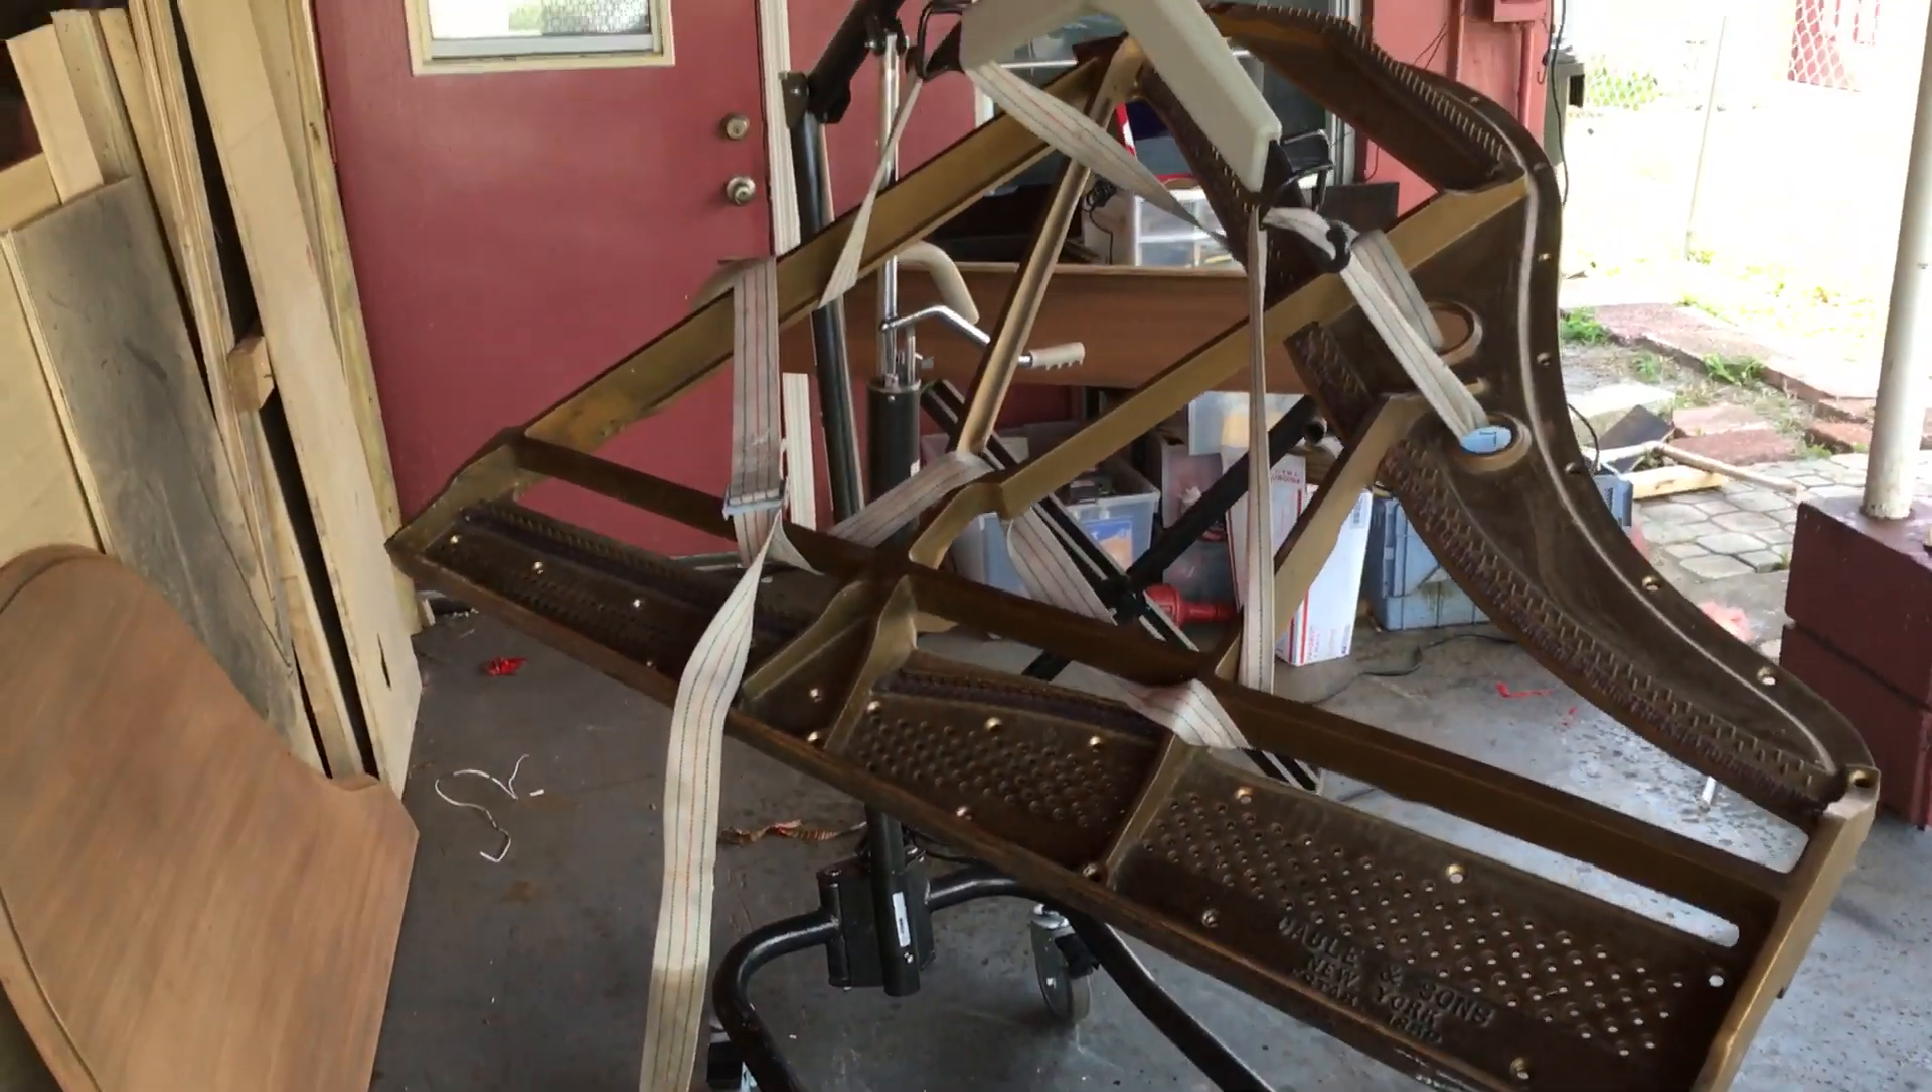Okay and here's the plate. There's a plate just hanging.